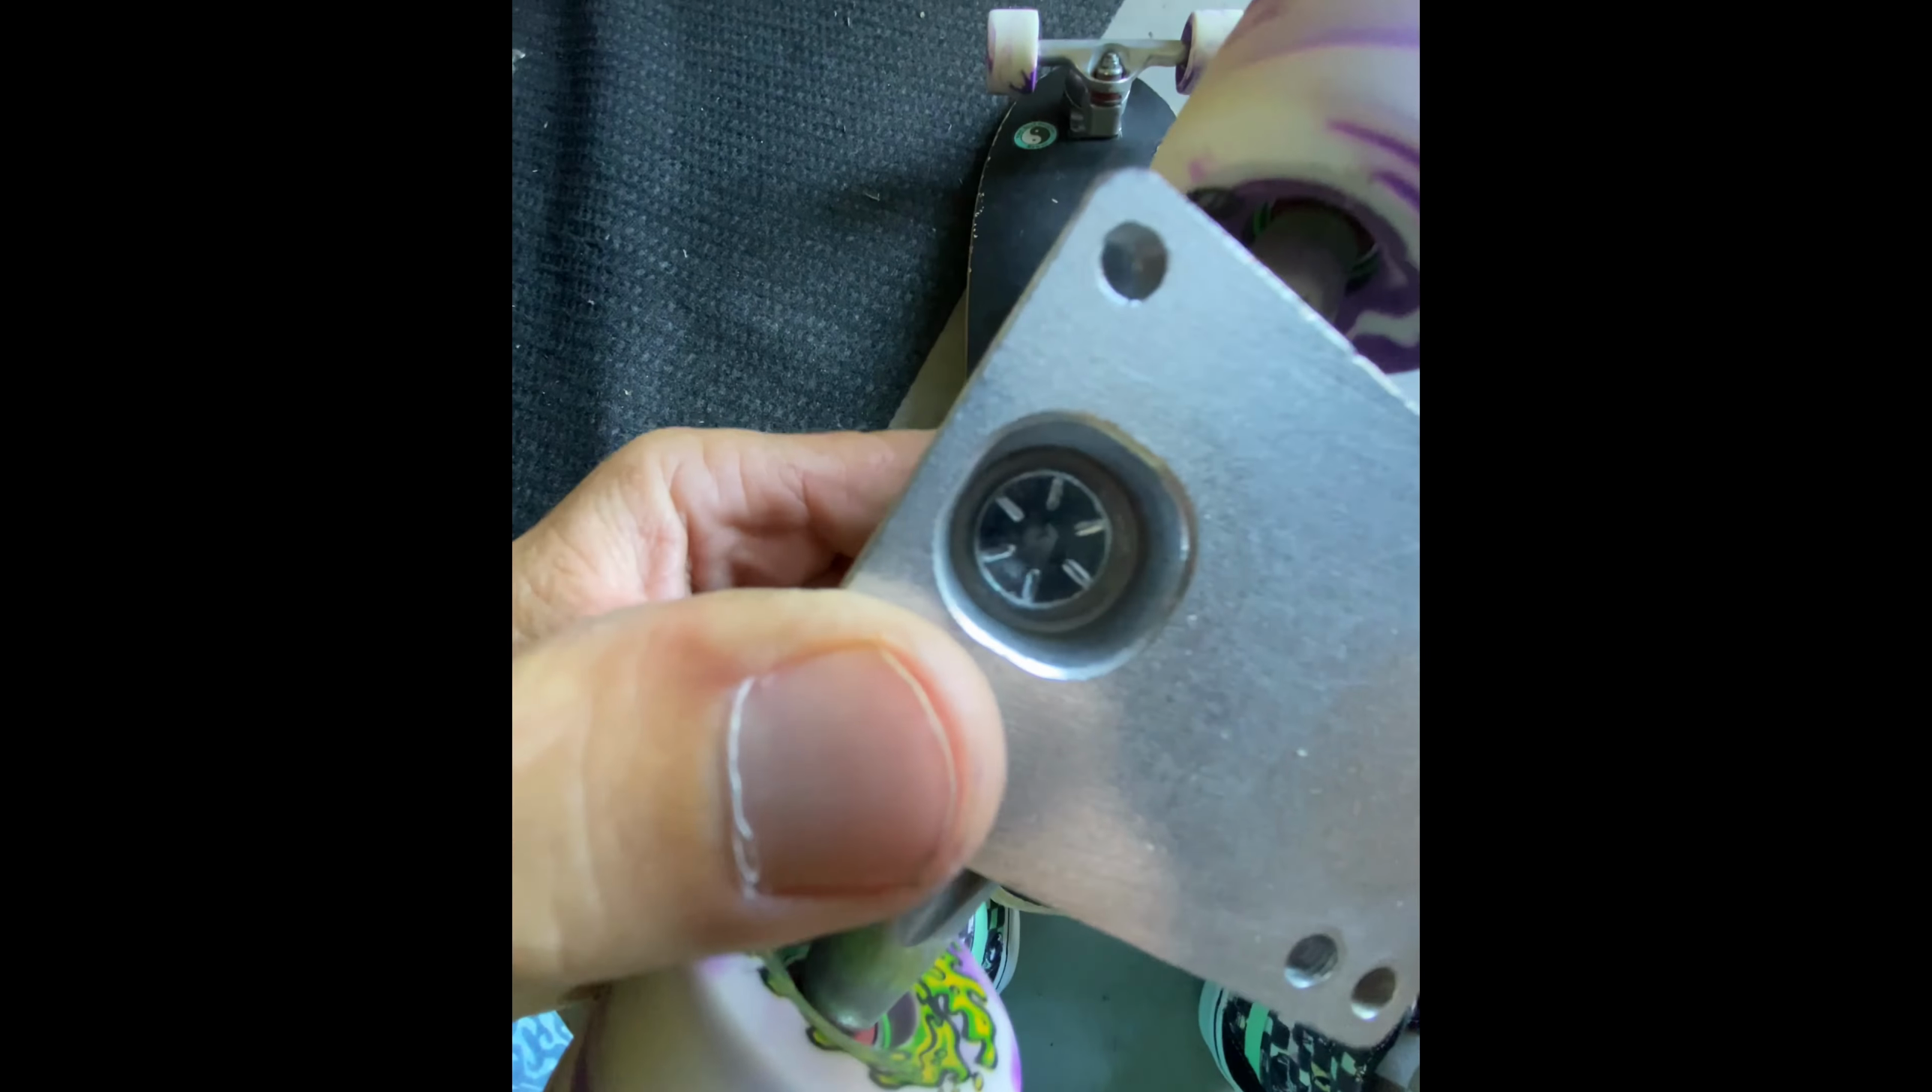Look at this kingpin. It's not locked in. It's a circle on the bottom so it doesn't lock into anything so I don't even know how it tightens.